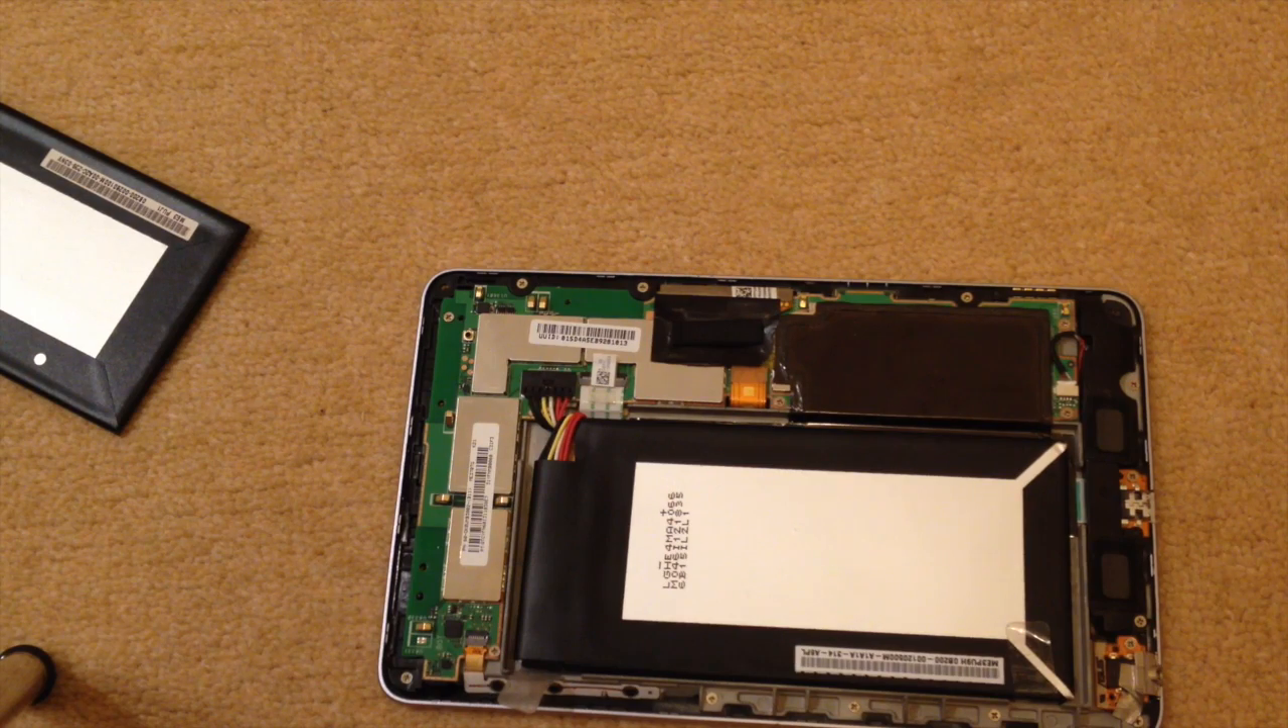There we have it we have a standard long lead battery inside a 3g nexus.